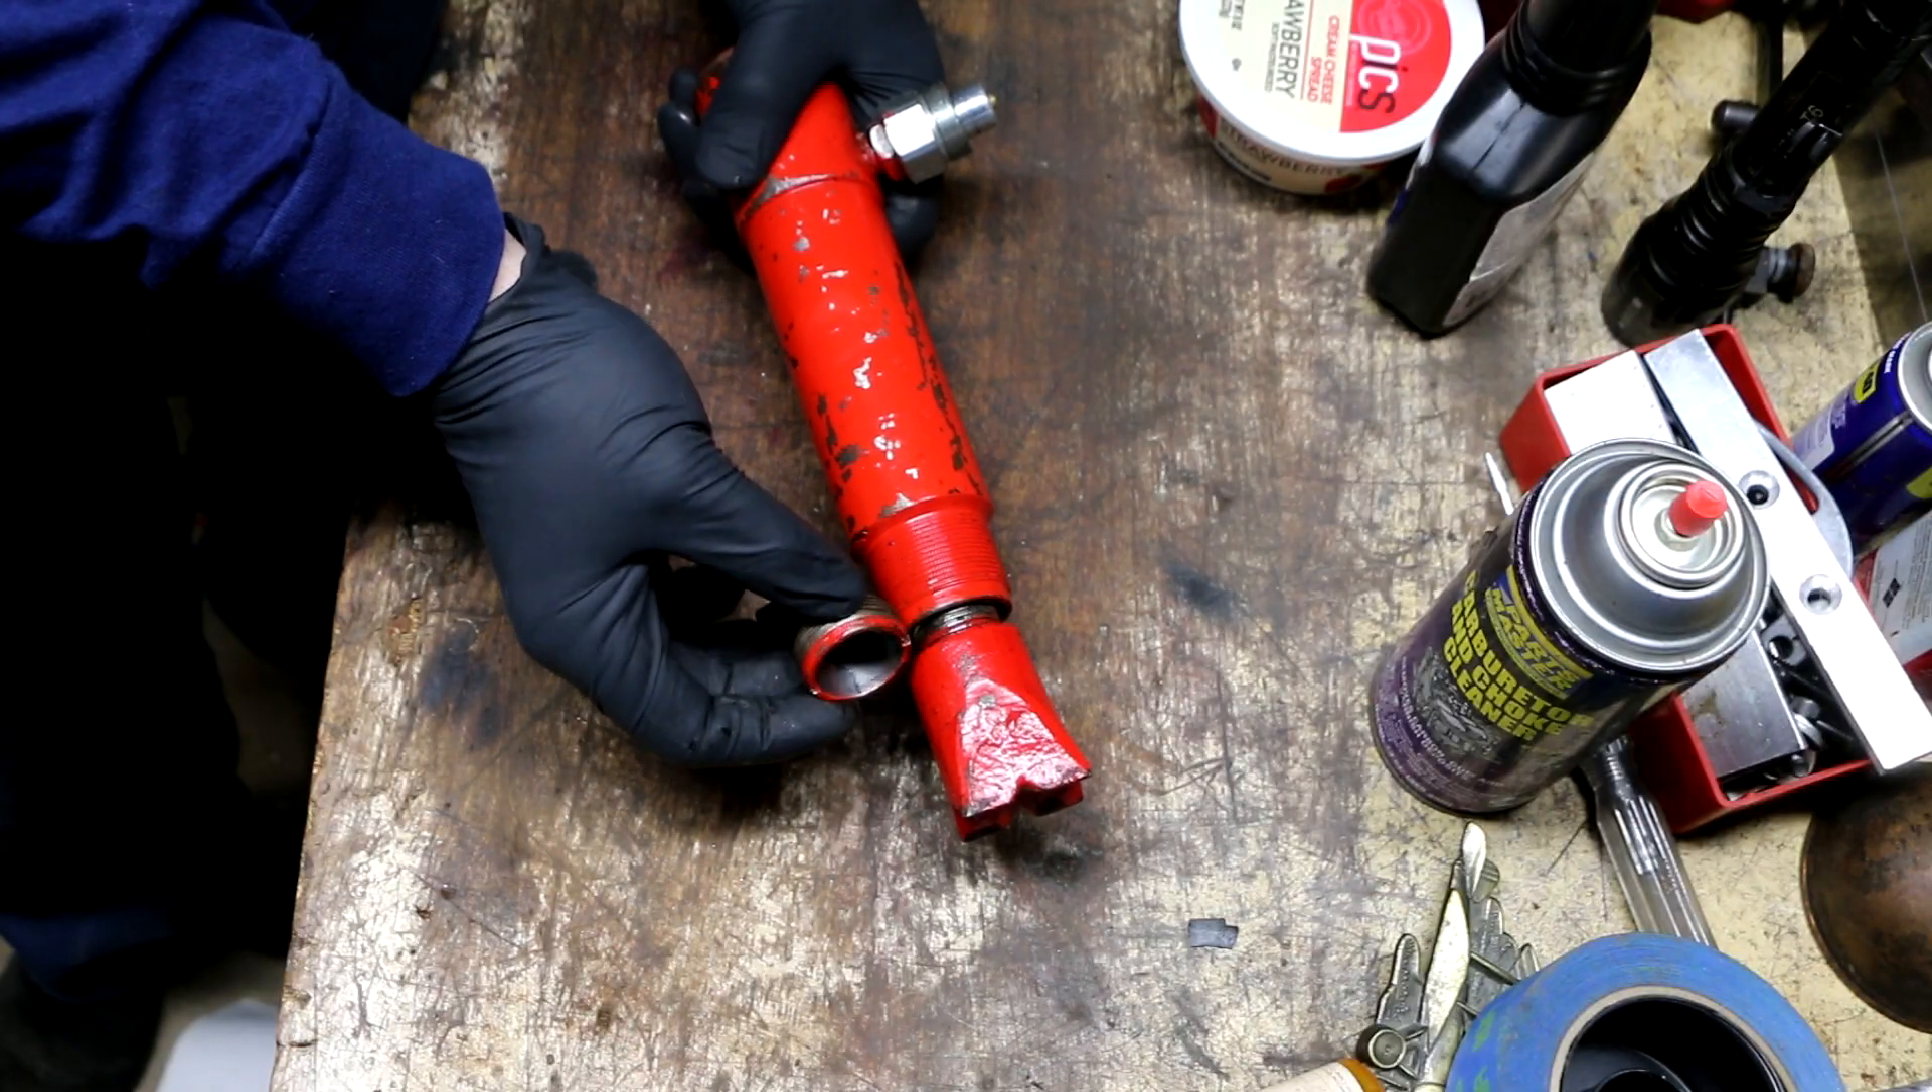And right now I just temporarily put this attachment on here and I have already removed this special packing nut in the top here.